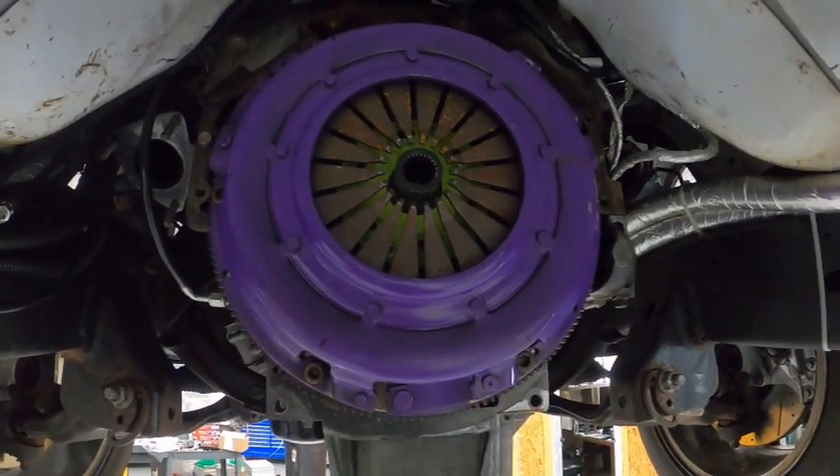So now the clutch is installed in the truck and the transmission is ready to go.